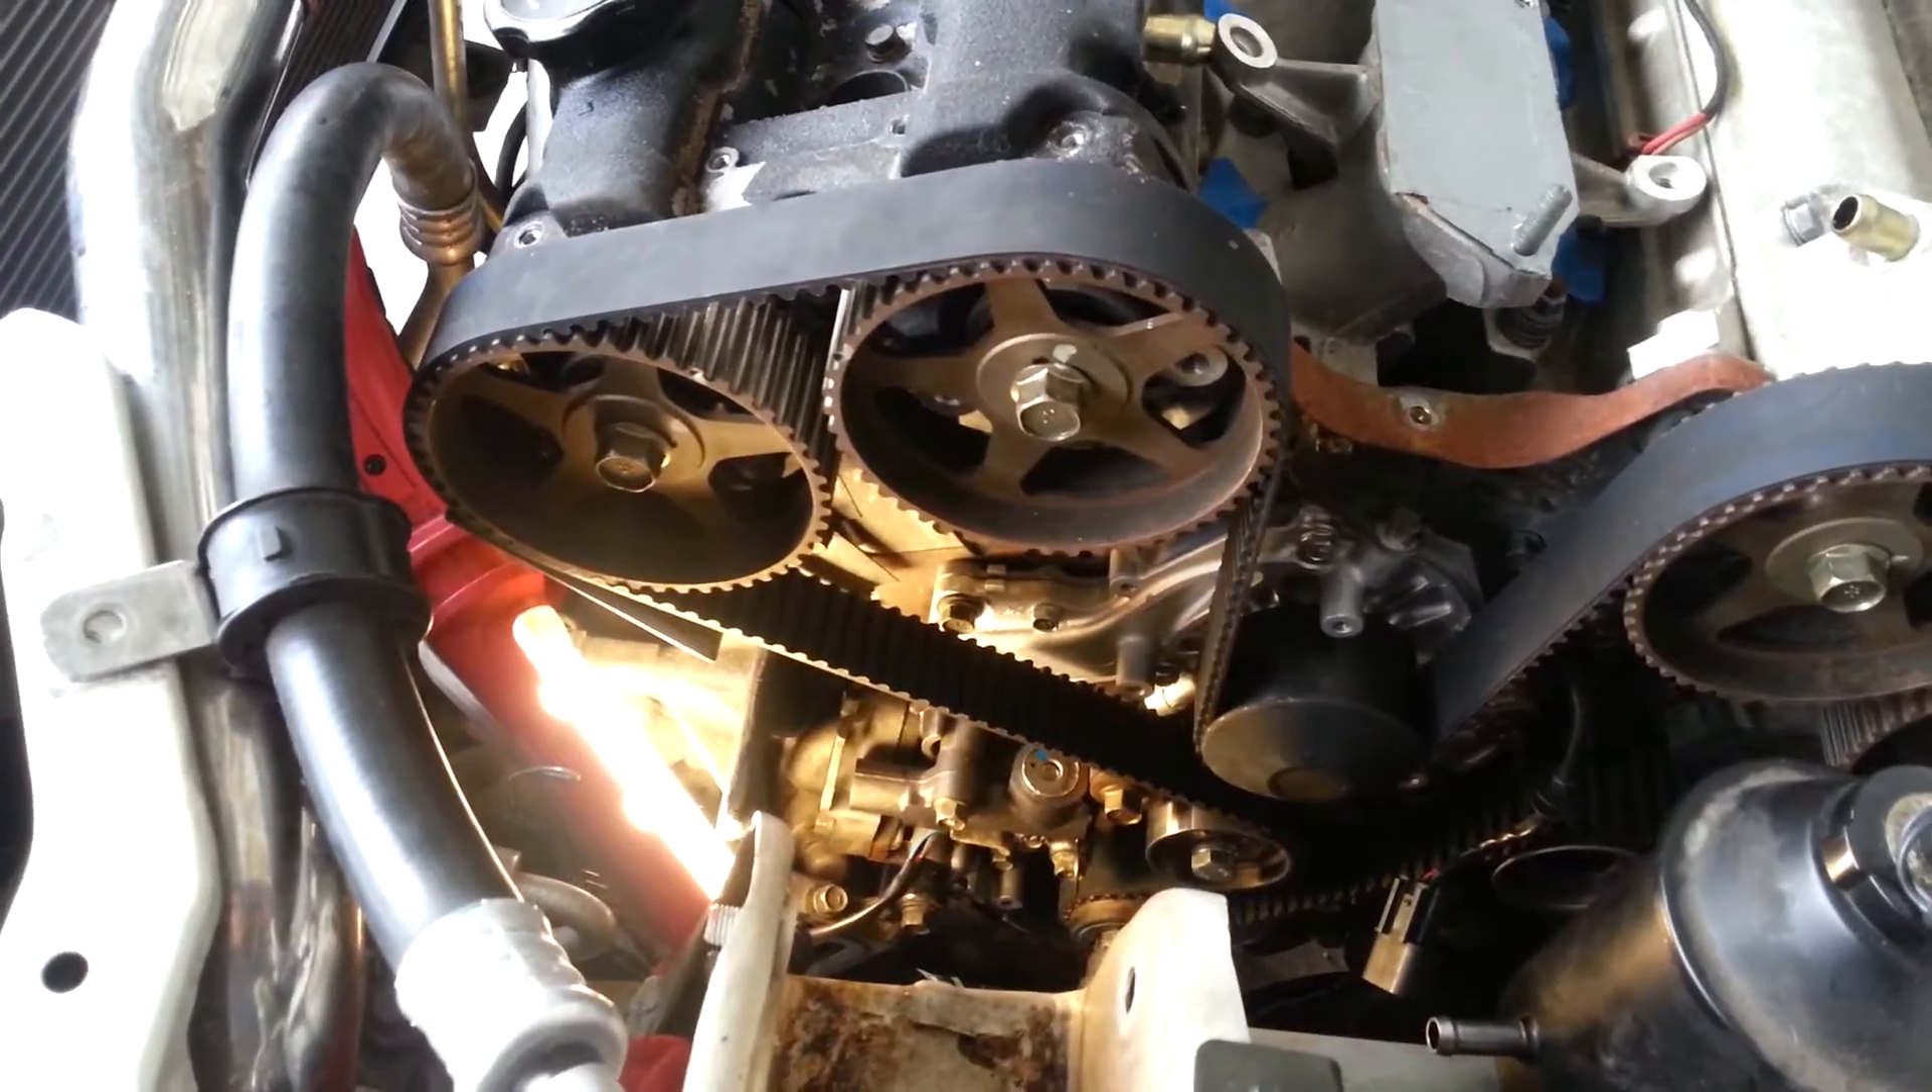So I've got the timing belt on.